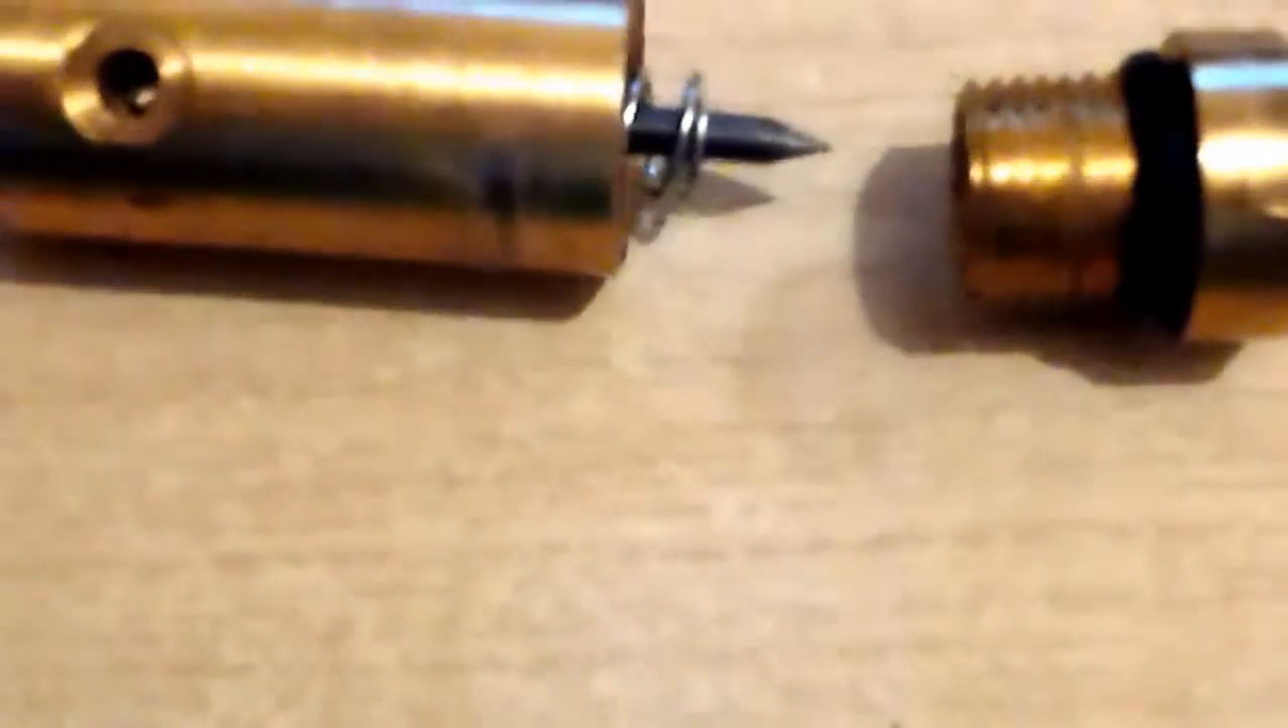This is the valve in half. I've just unscrewed it.